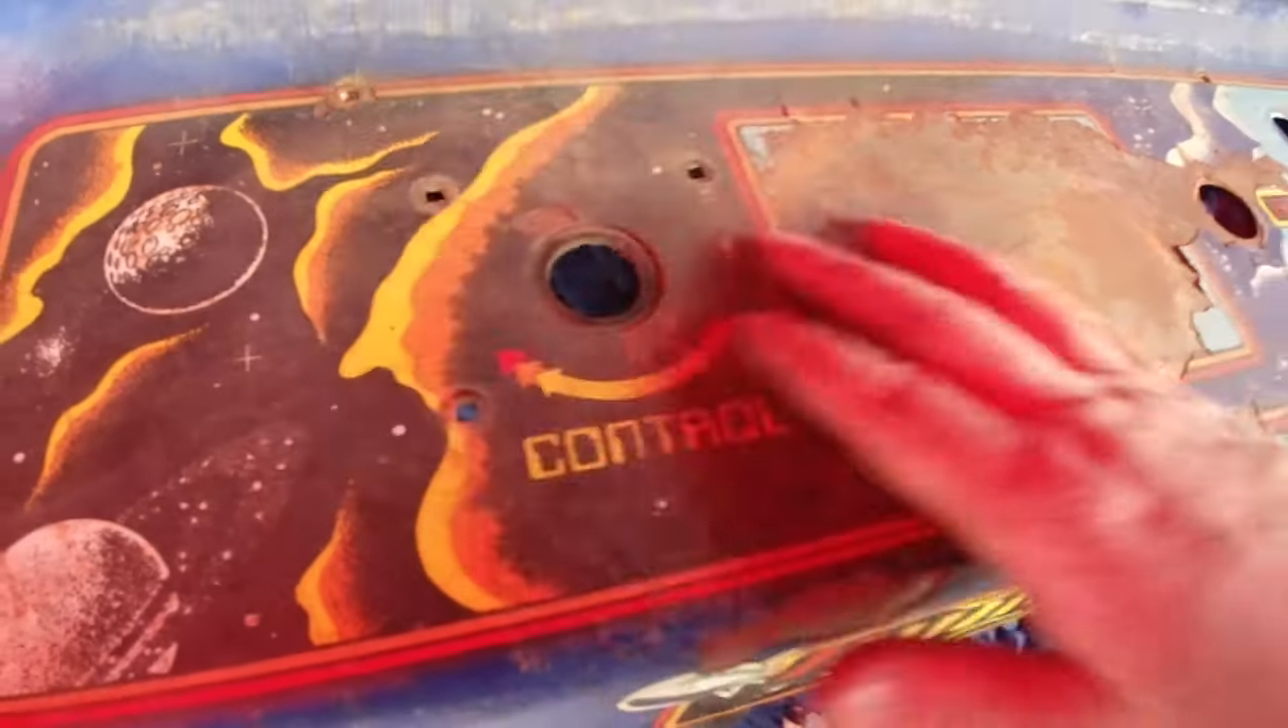We went ahead and we got this joystick off.